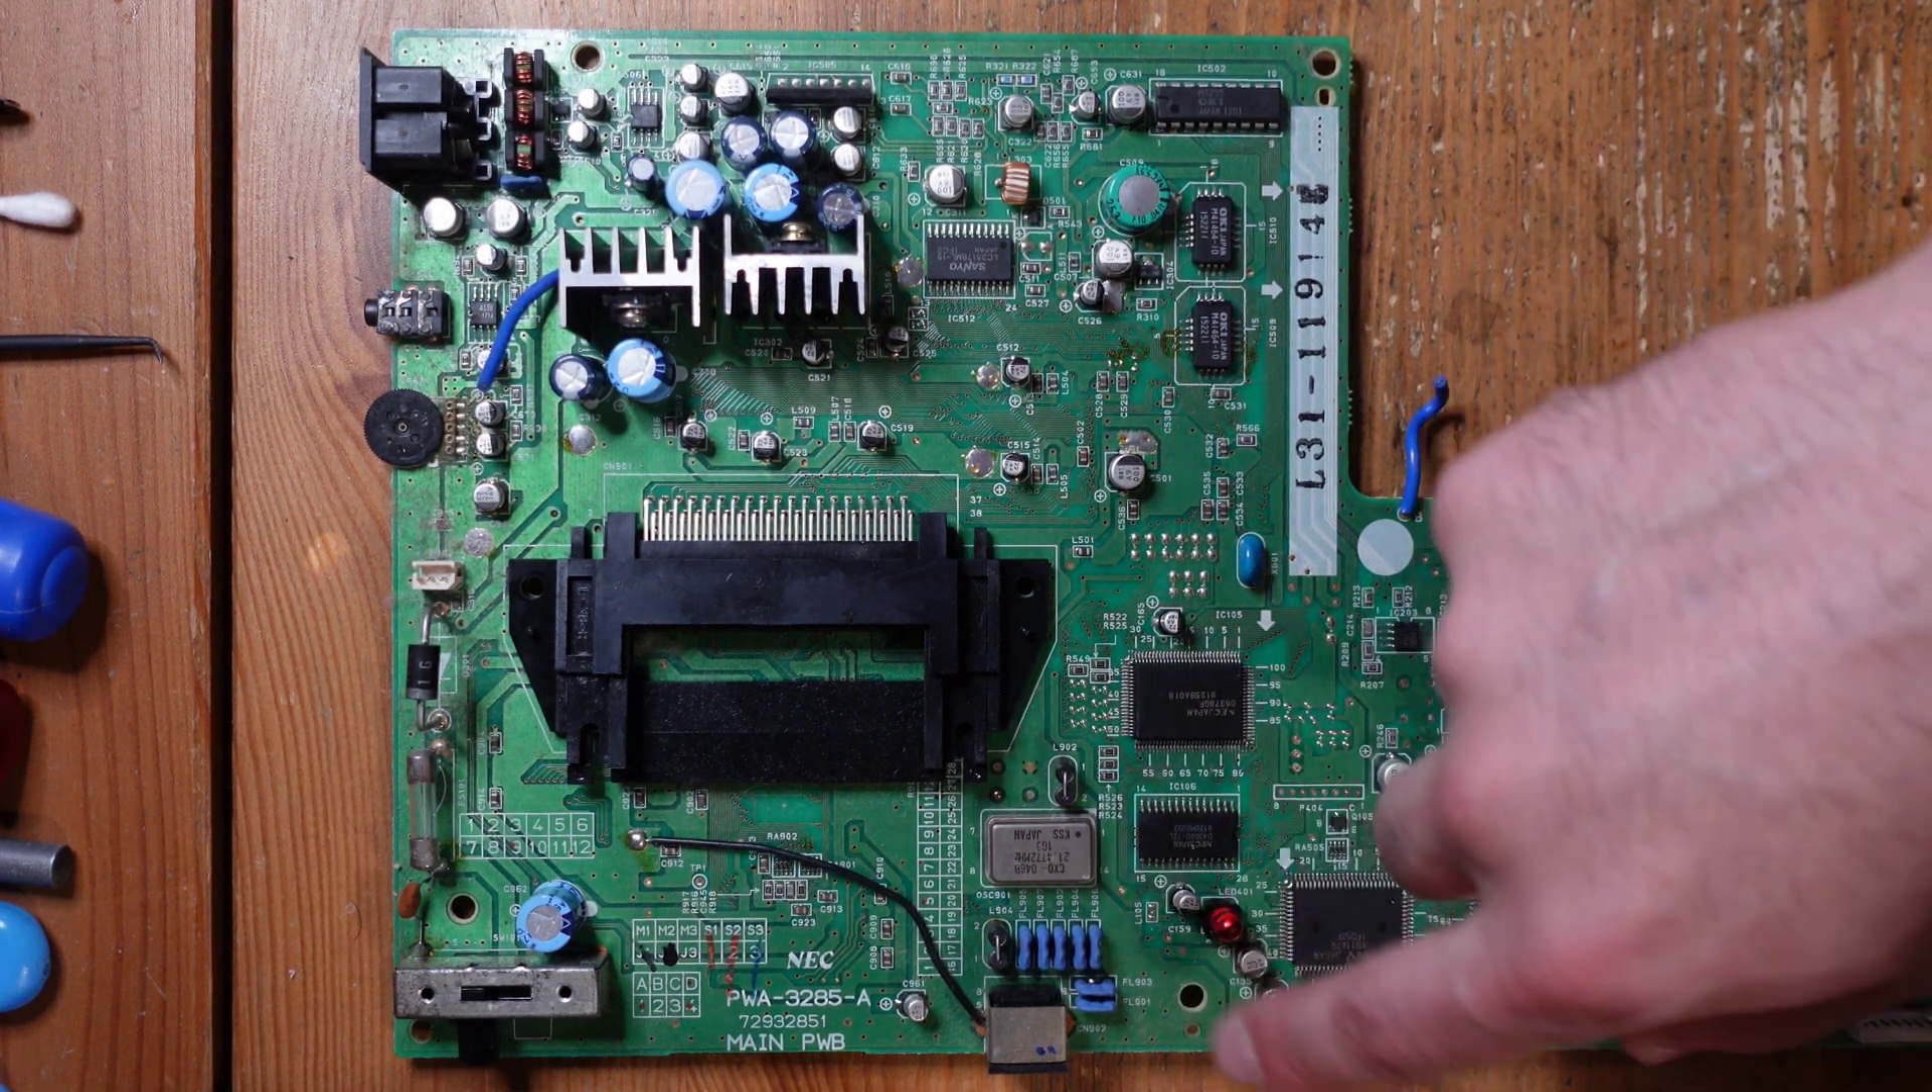Okay so now we've got the board completely removed and so I just wanted to call you guys attention to some areas where you'll tend to find really bad caps.